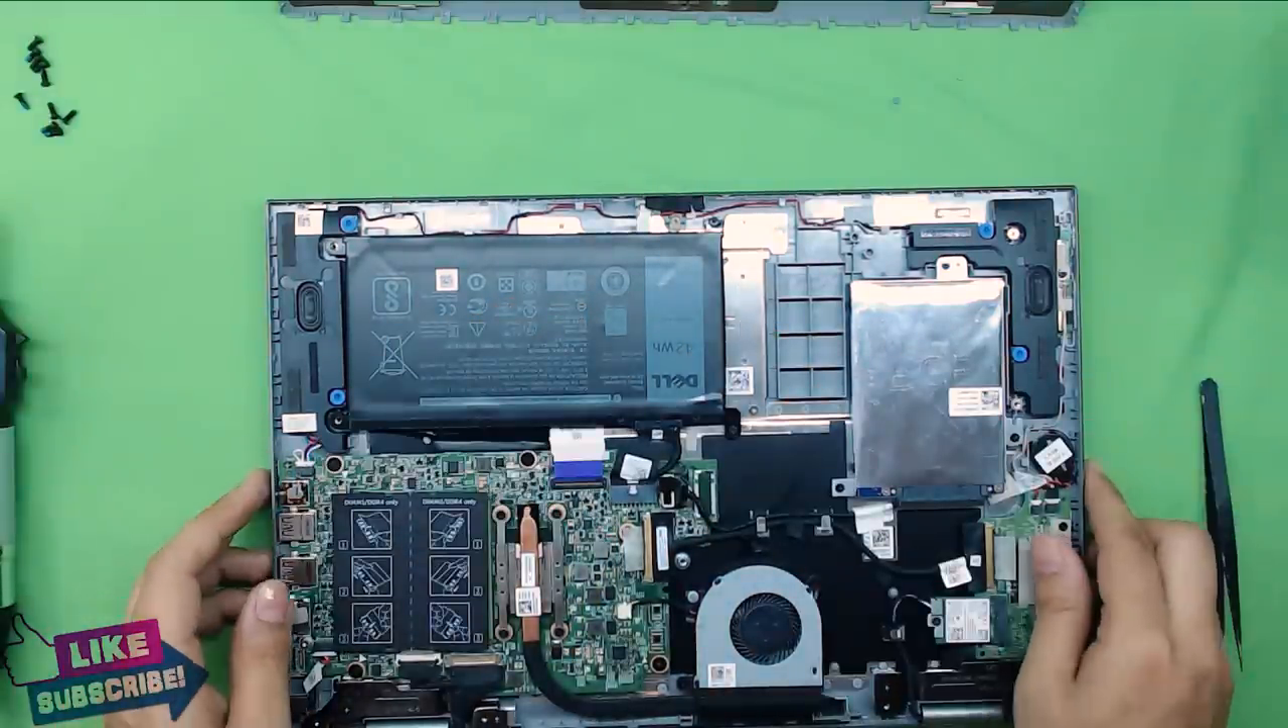Now you got the battery in the place.